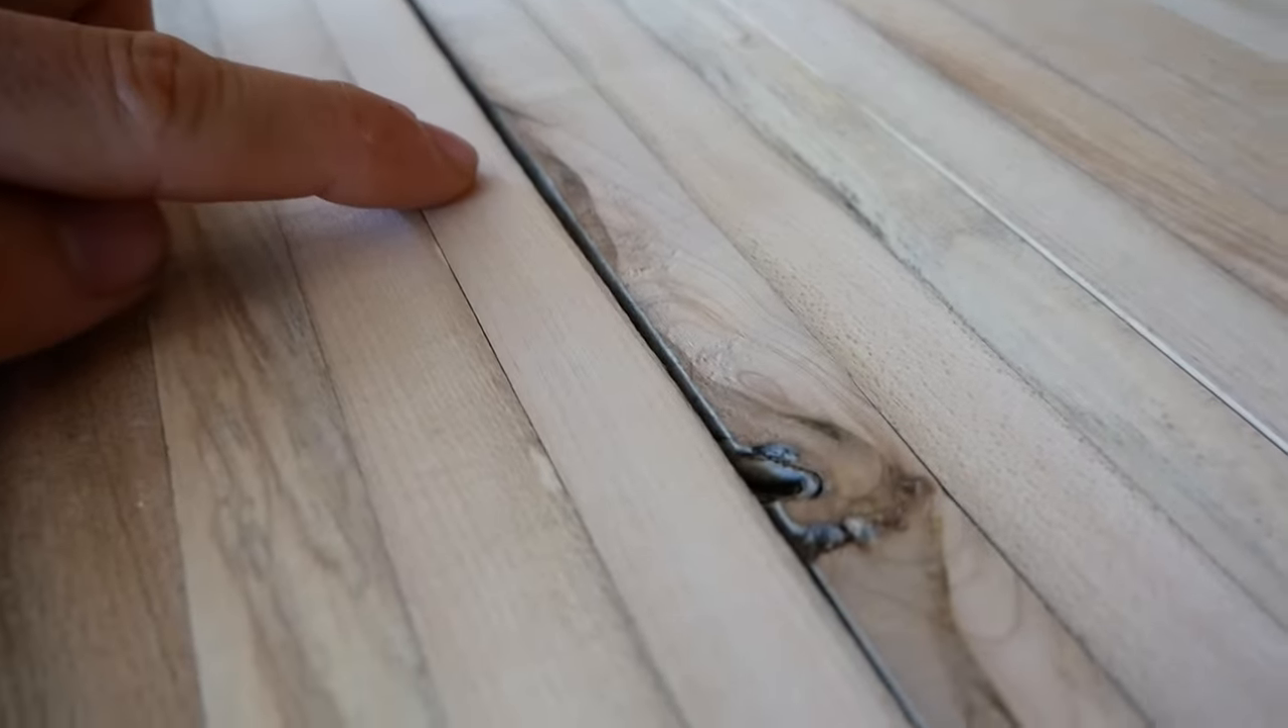There is what looks to be a big gap between these two boards.